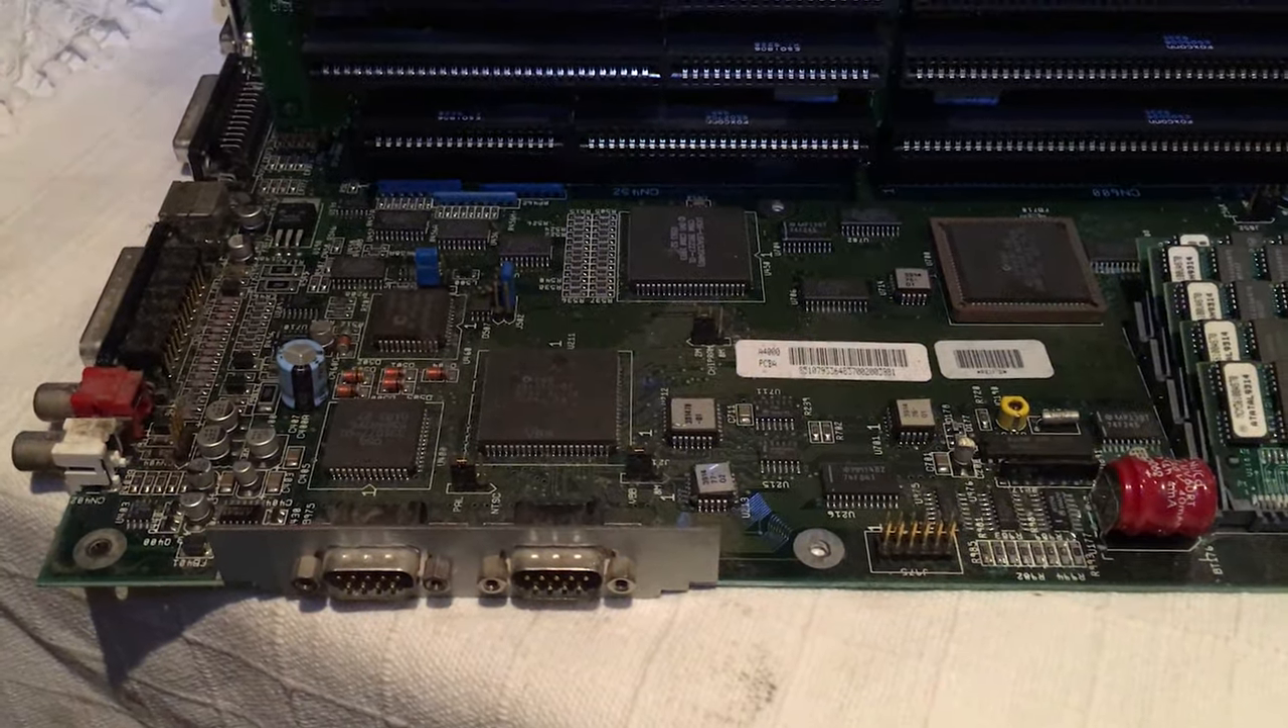I got the motherboard out of the case.